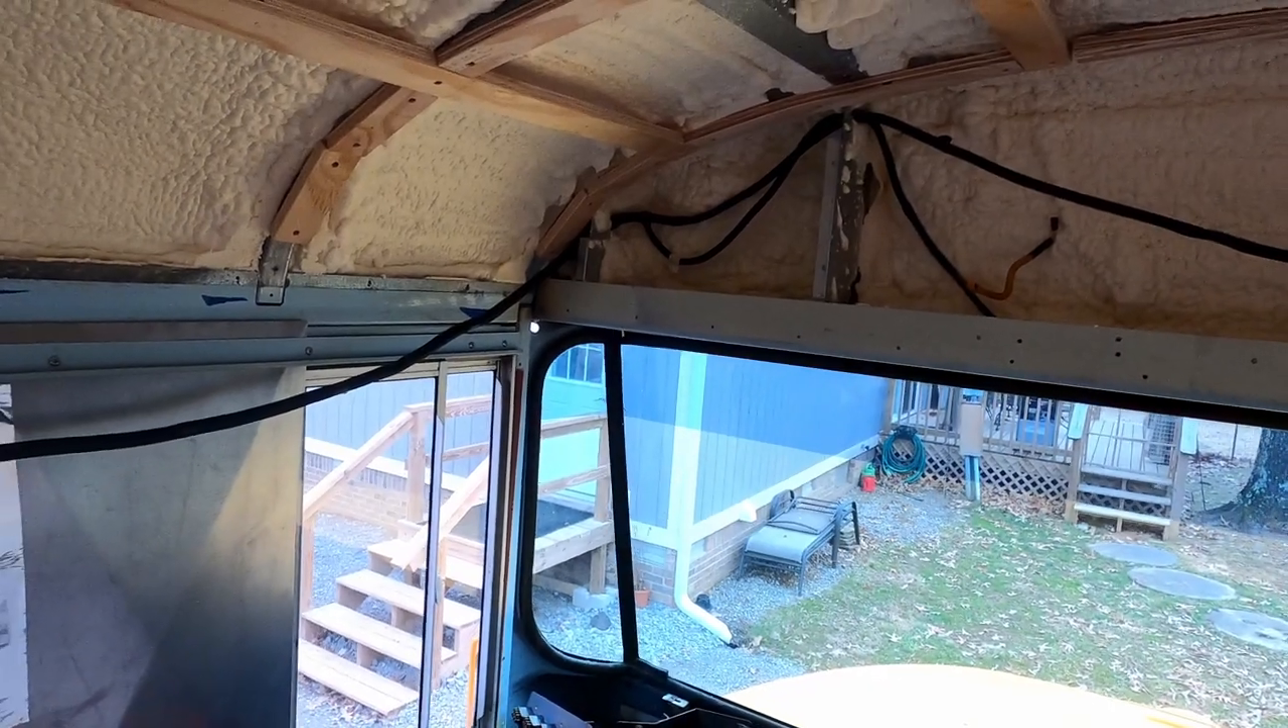You can see I've got some of the wiring loom back up over here.